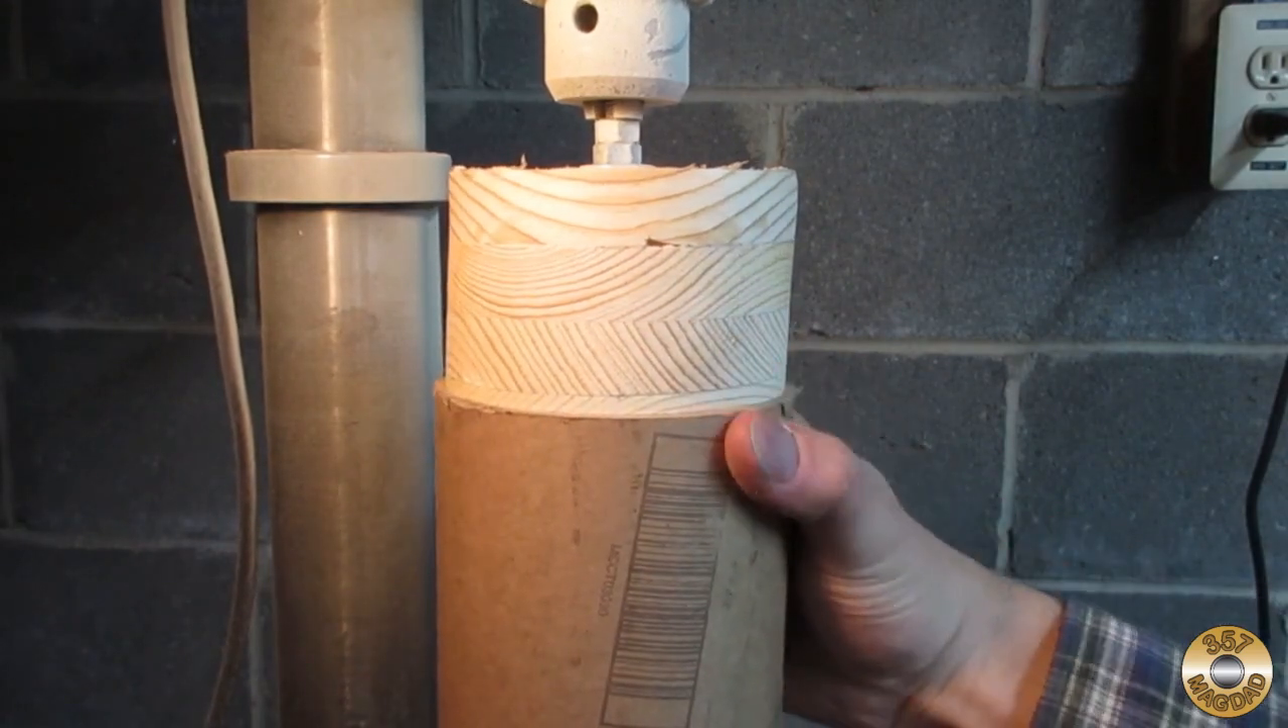The bullet fit nicely inside the shipping tube.